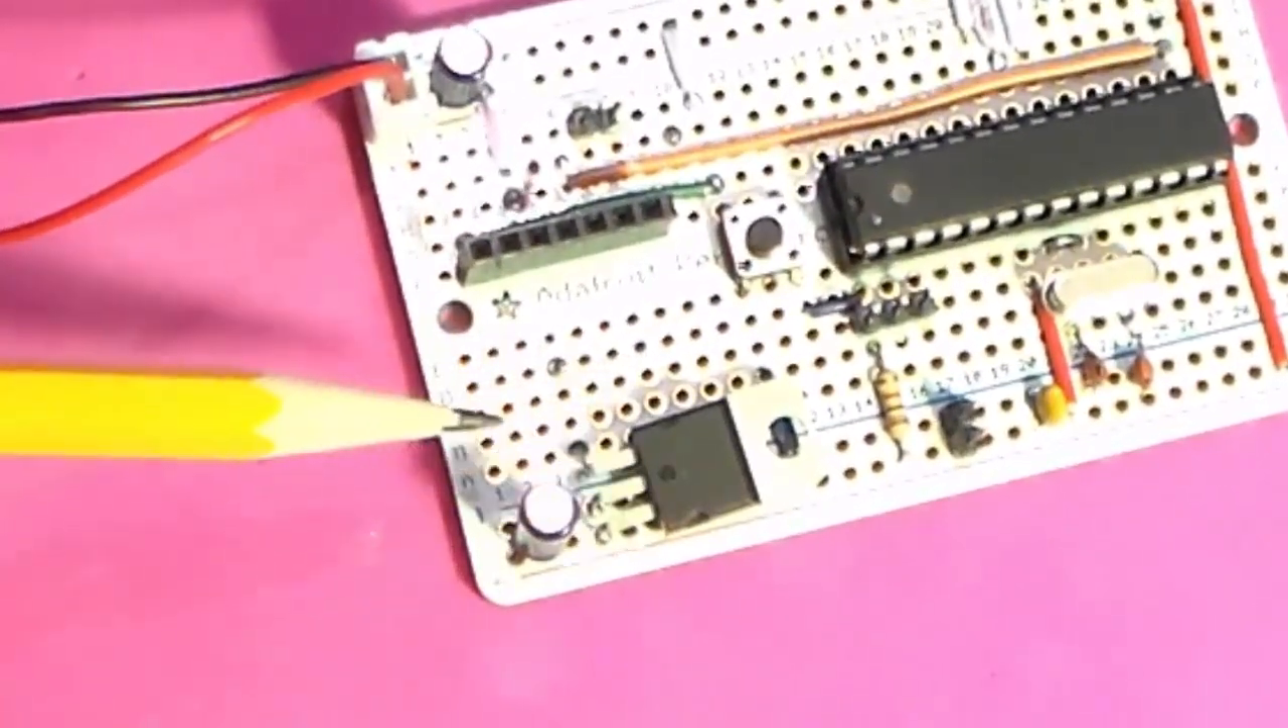I've installed a 7805 voltage regulator chip down here on the bottom of the board.